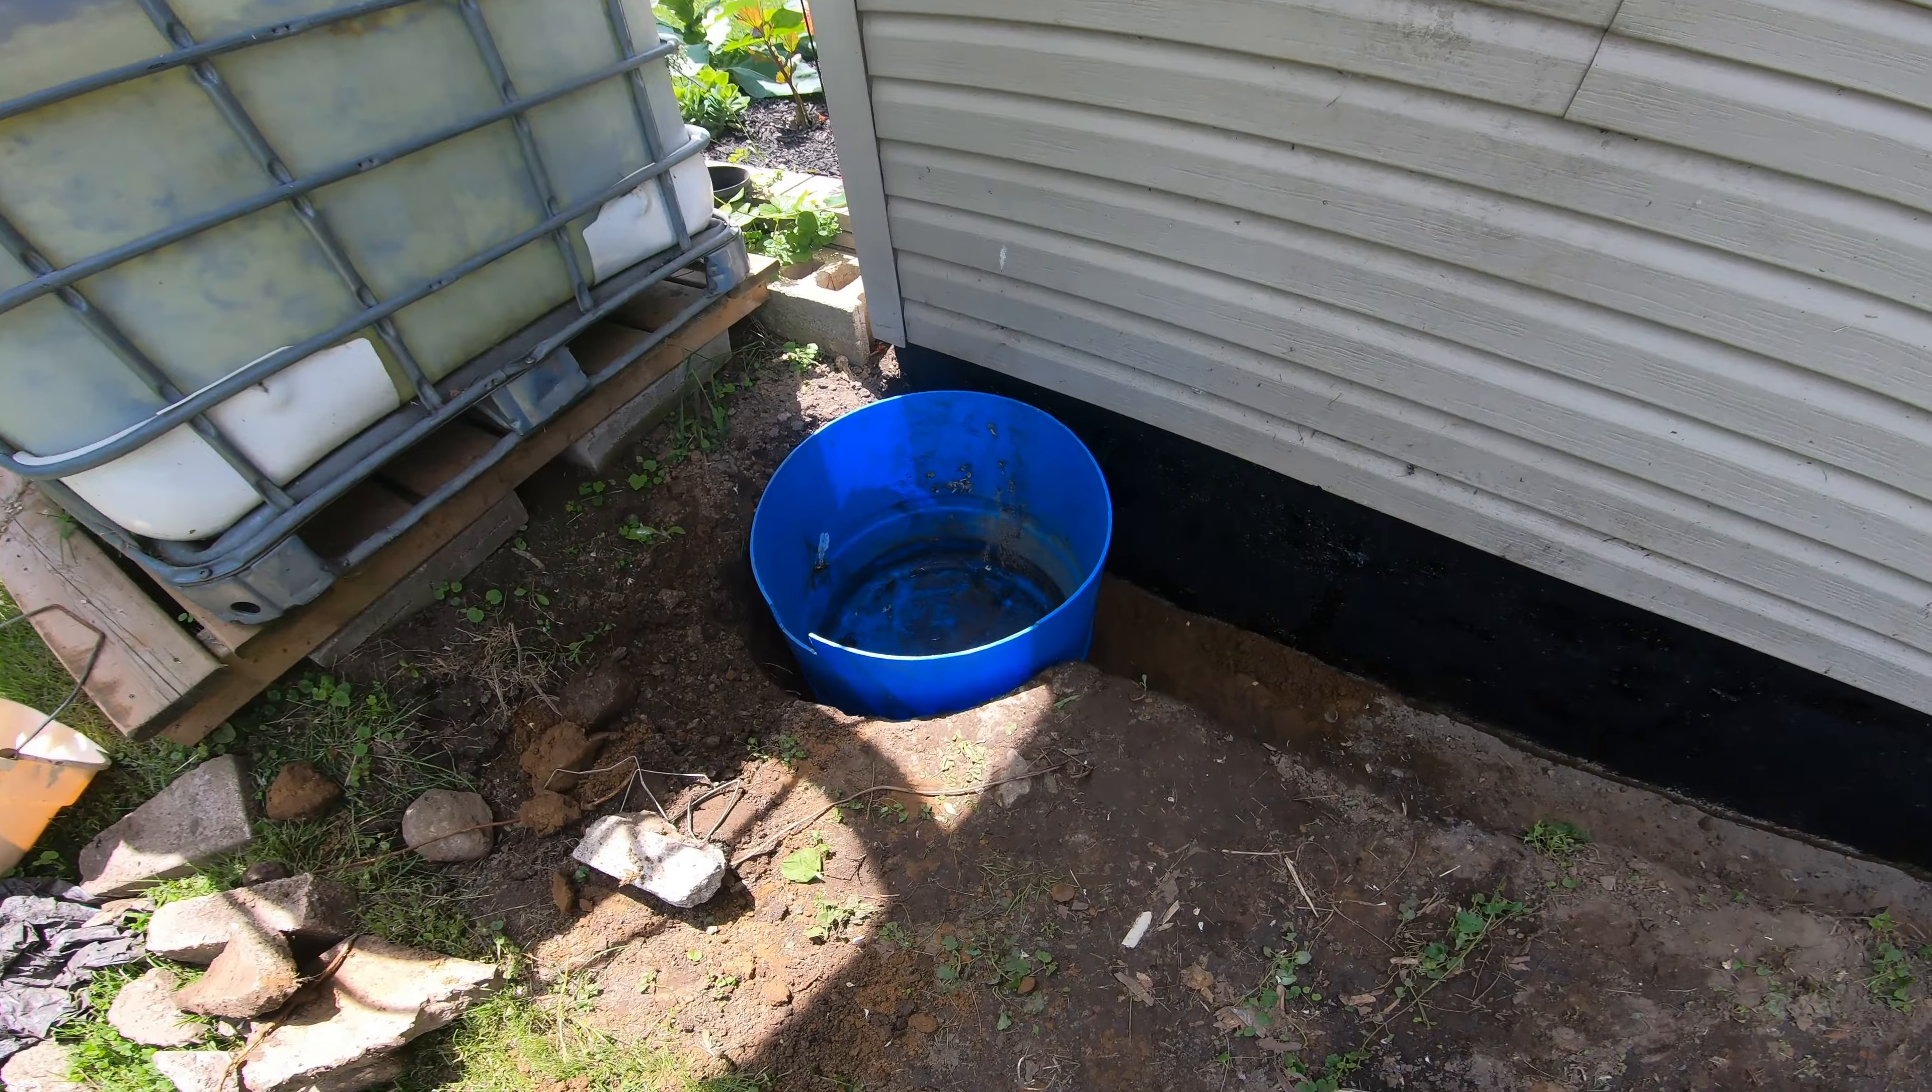All right, so I've got my barrel put in place here.